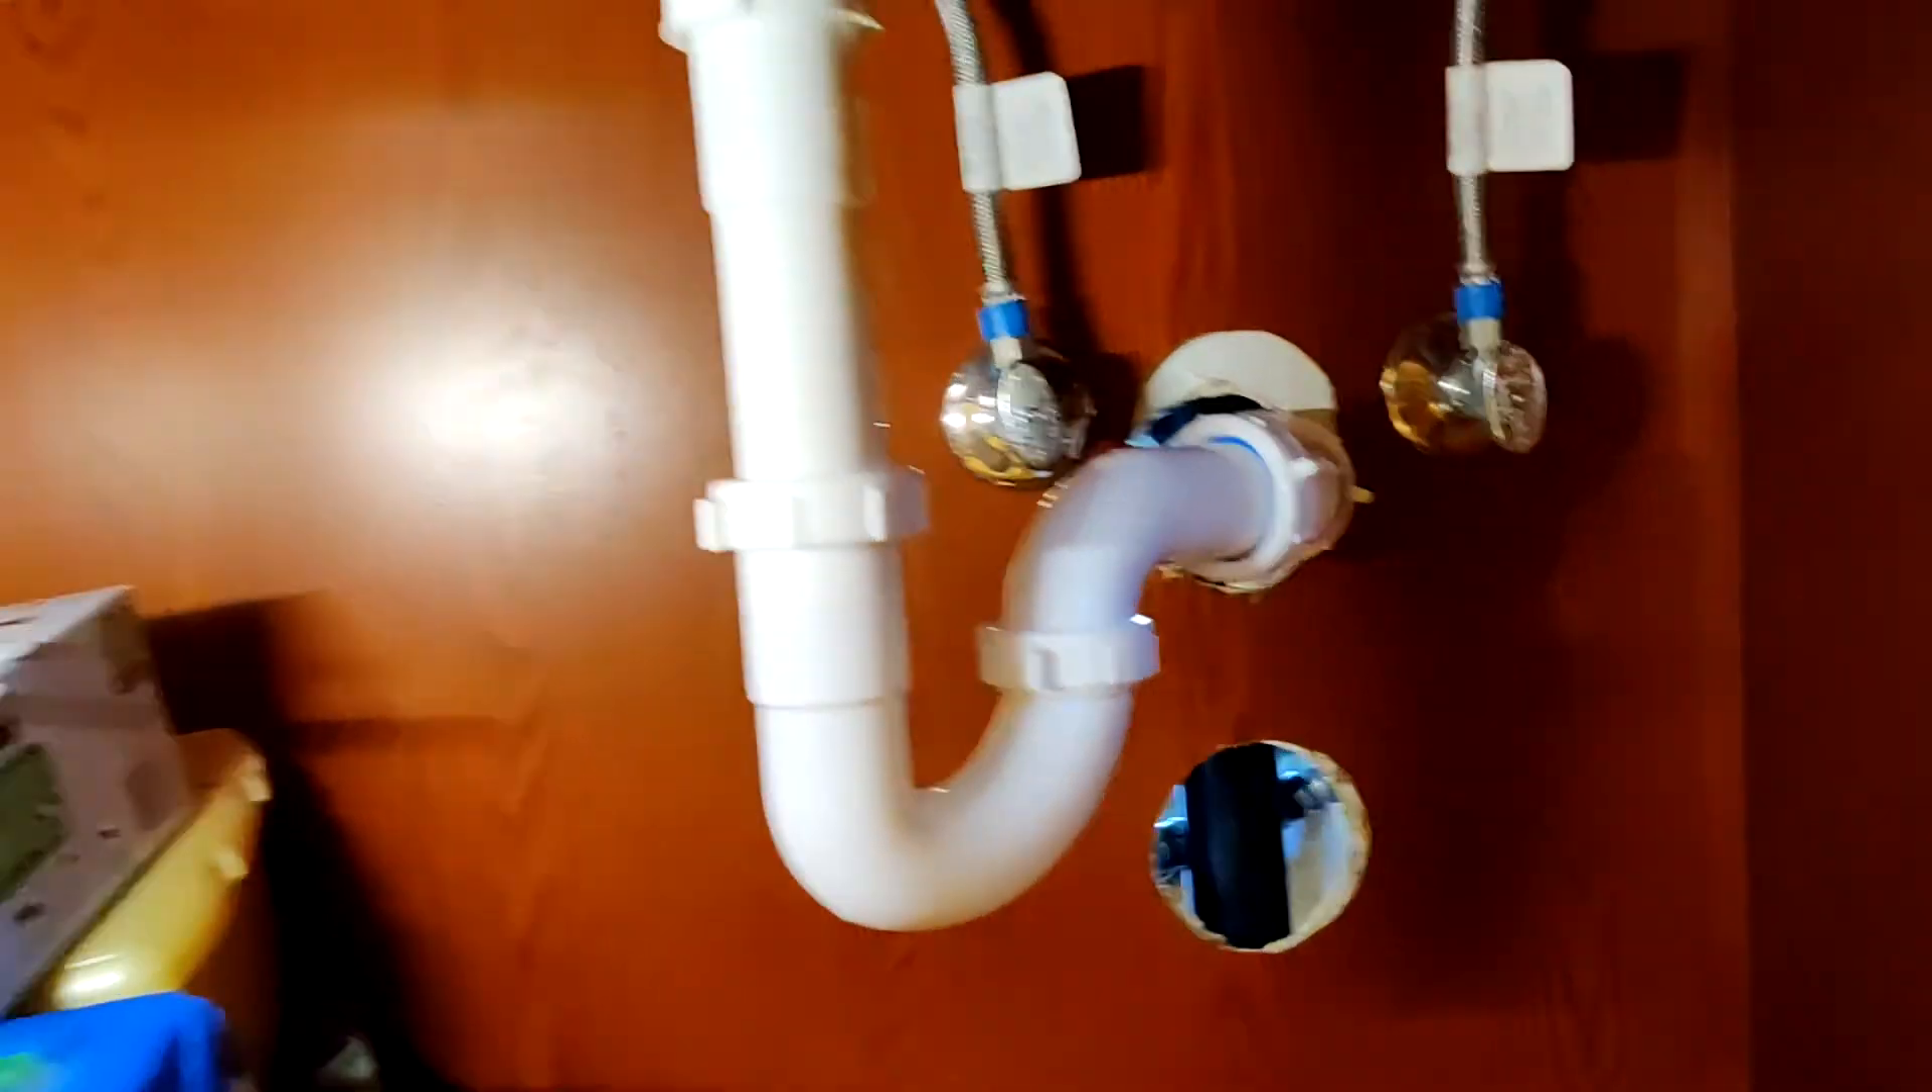Now you can get a pretty clear view of the new tubular P-trap and the 45 degree elbow connecting it to the wall.